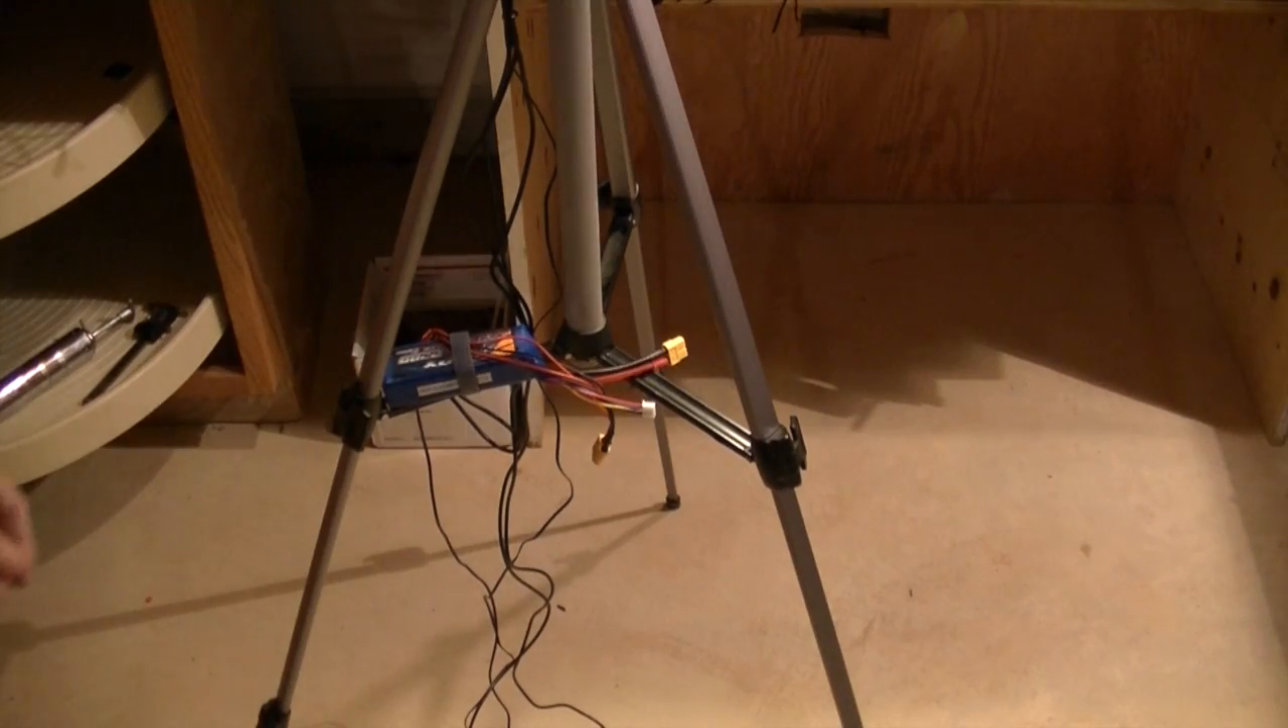And then right now the wires are just hanging down, but I'll bundle those up to get them out of the way.